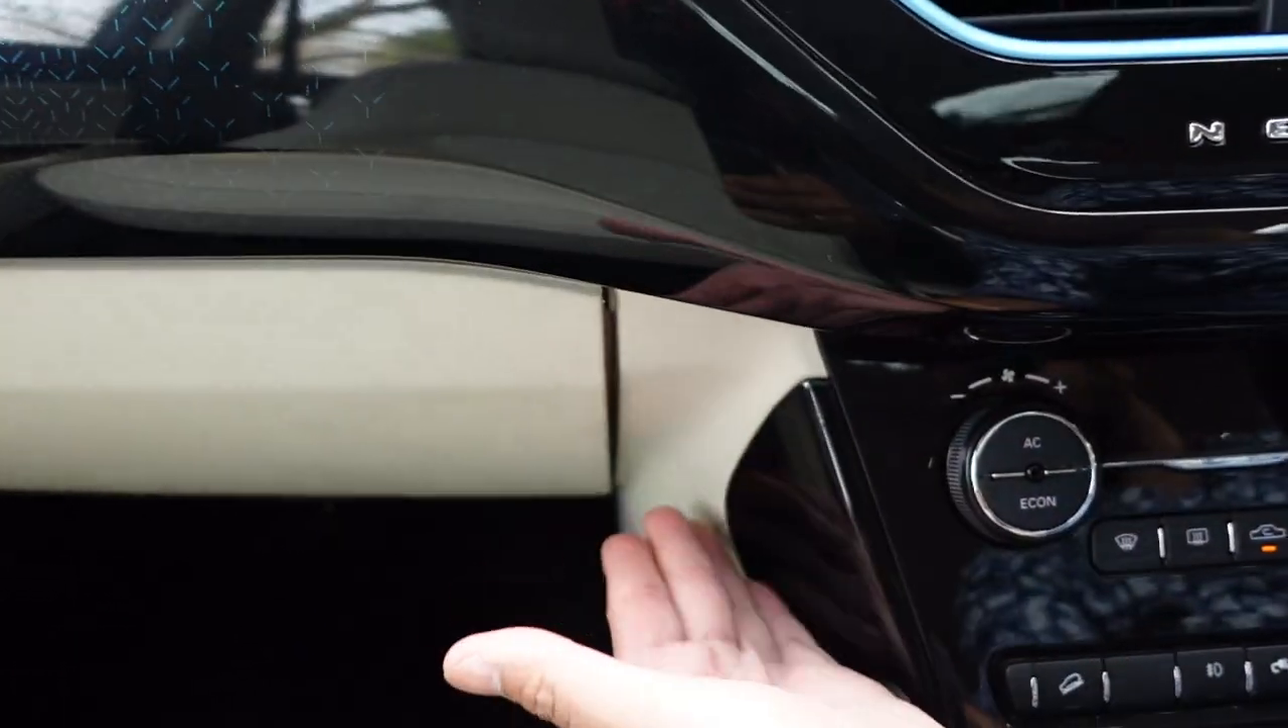Because just have a look at this glove box. It doesn't look like it is sitting flush with this panel over here.